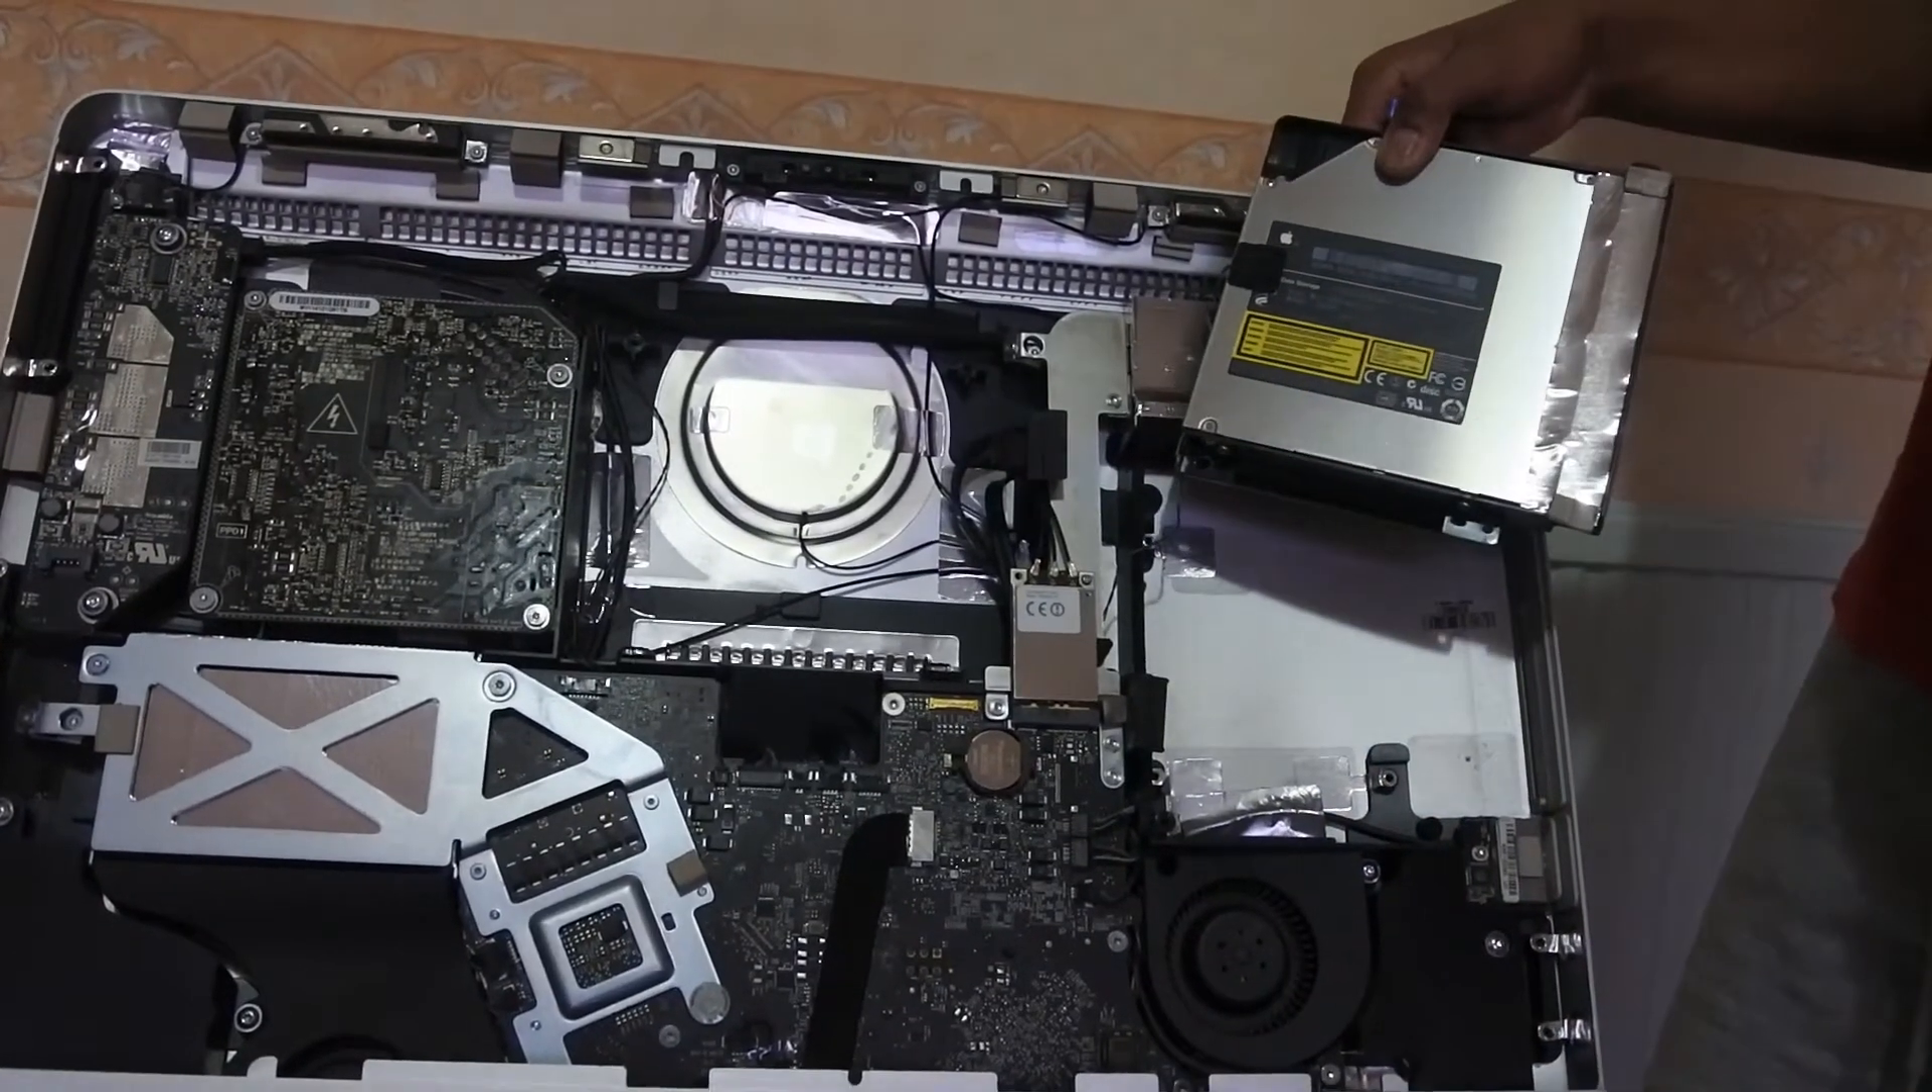There you have it you have just taken out the optical drive.